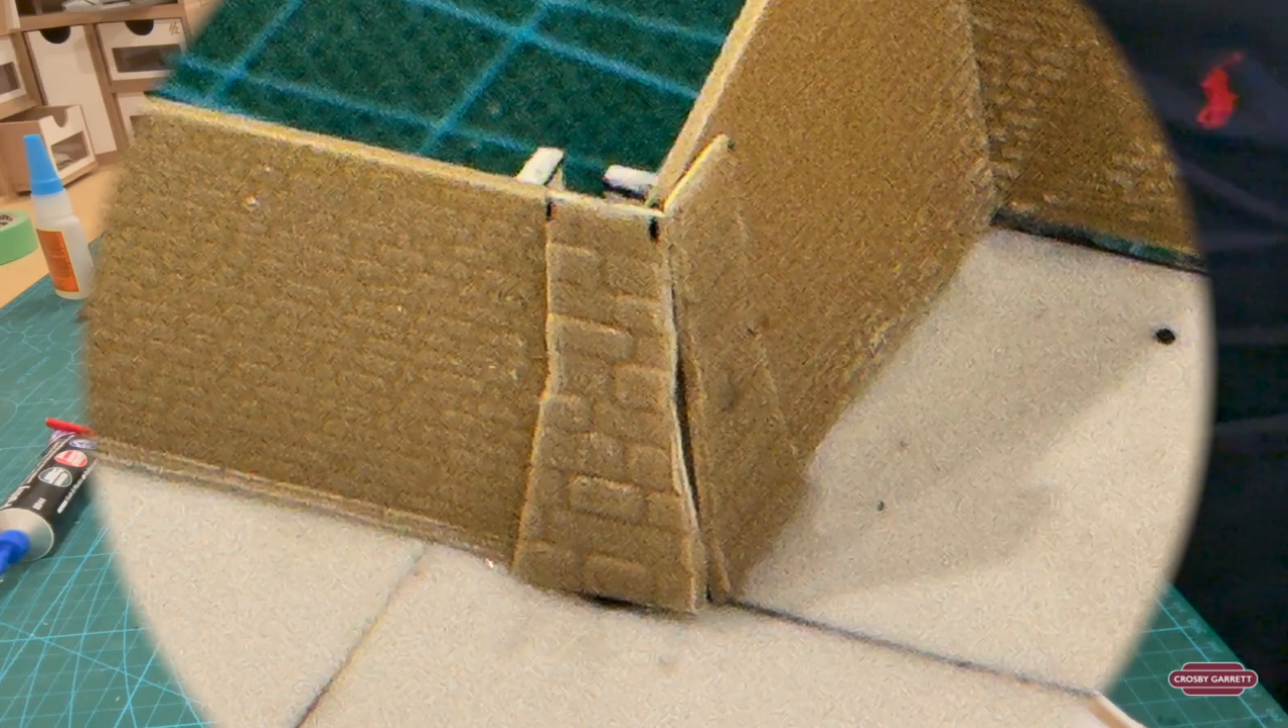I don't know if you can see this gap here between the two pieces of plastic there.